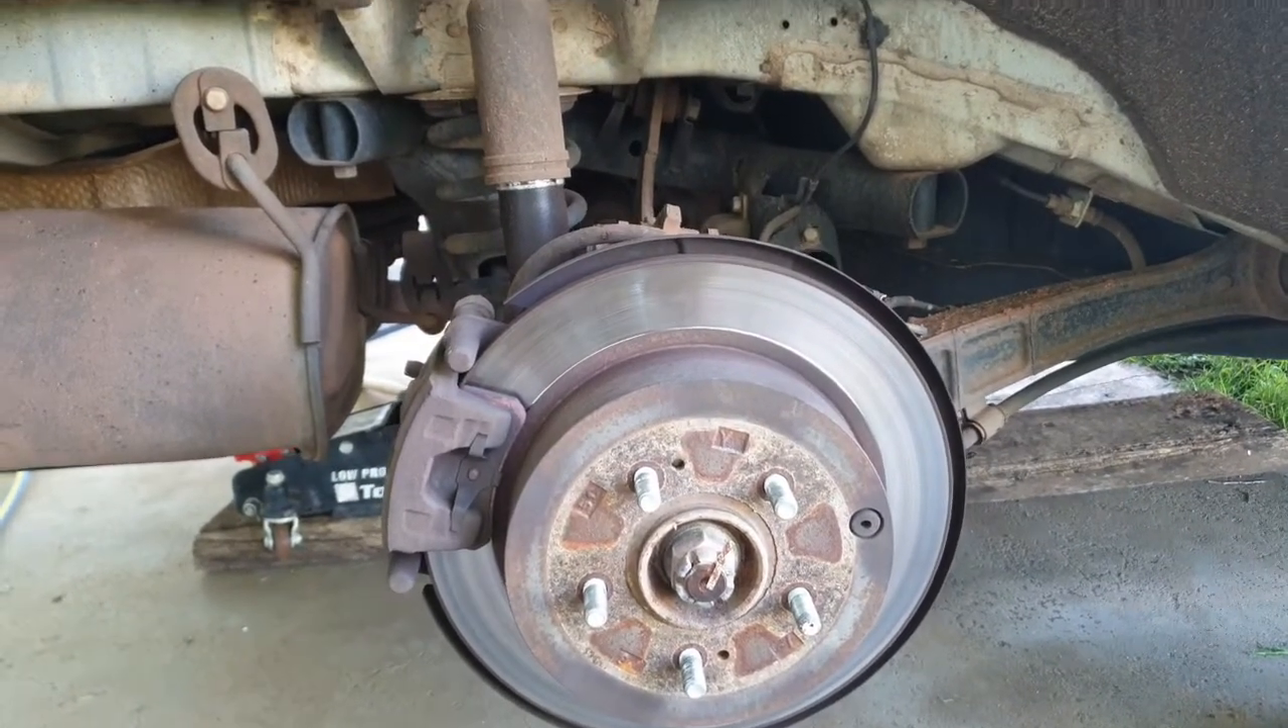Now I've already taken the wheel off and all that so I don't bore you with that sort of stuff.